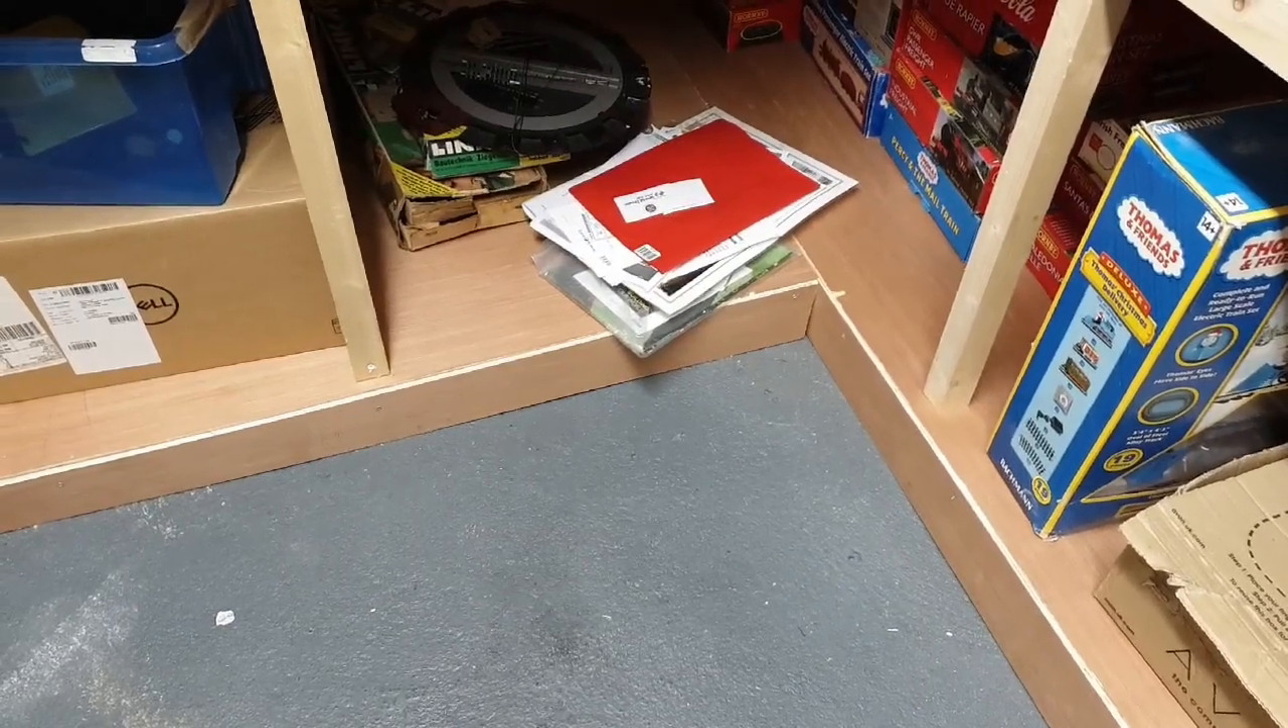You can see as part of my design, I've put a bottom shelf in, and then I've put kickboards beside it.